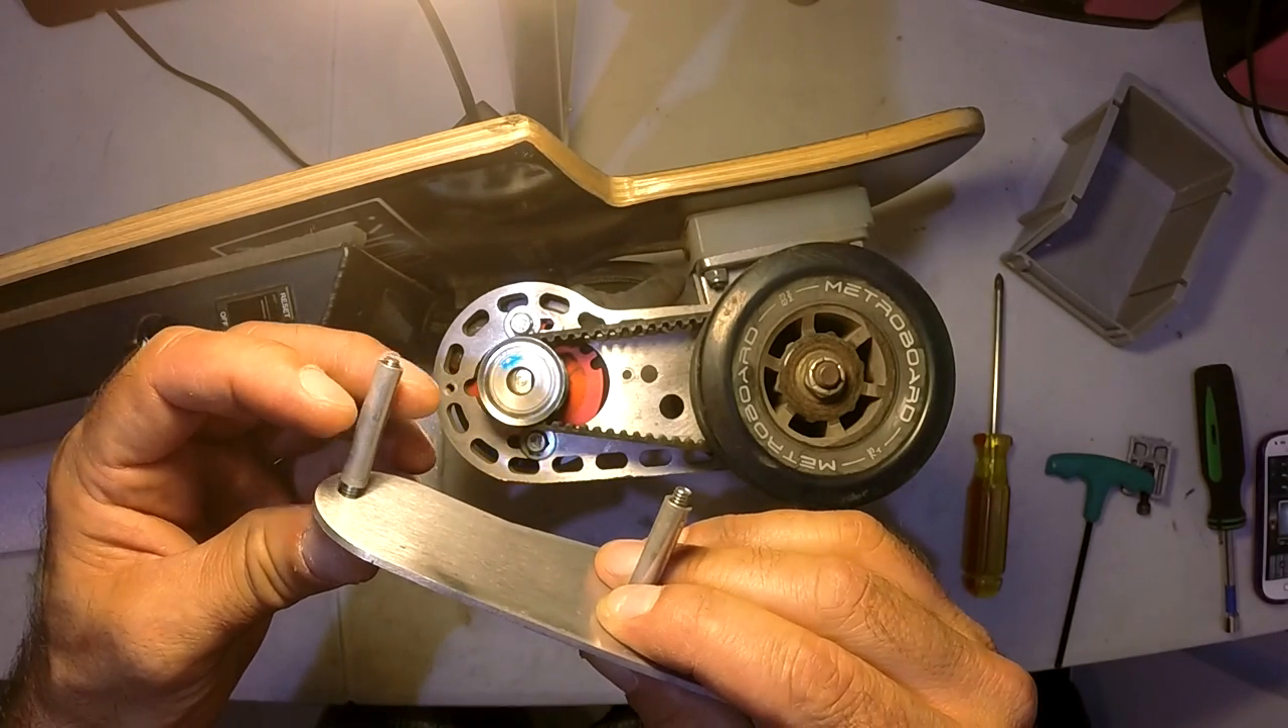The only remaining step is to go ahead and put the transmission cover back on.